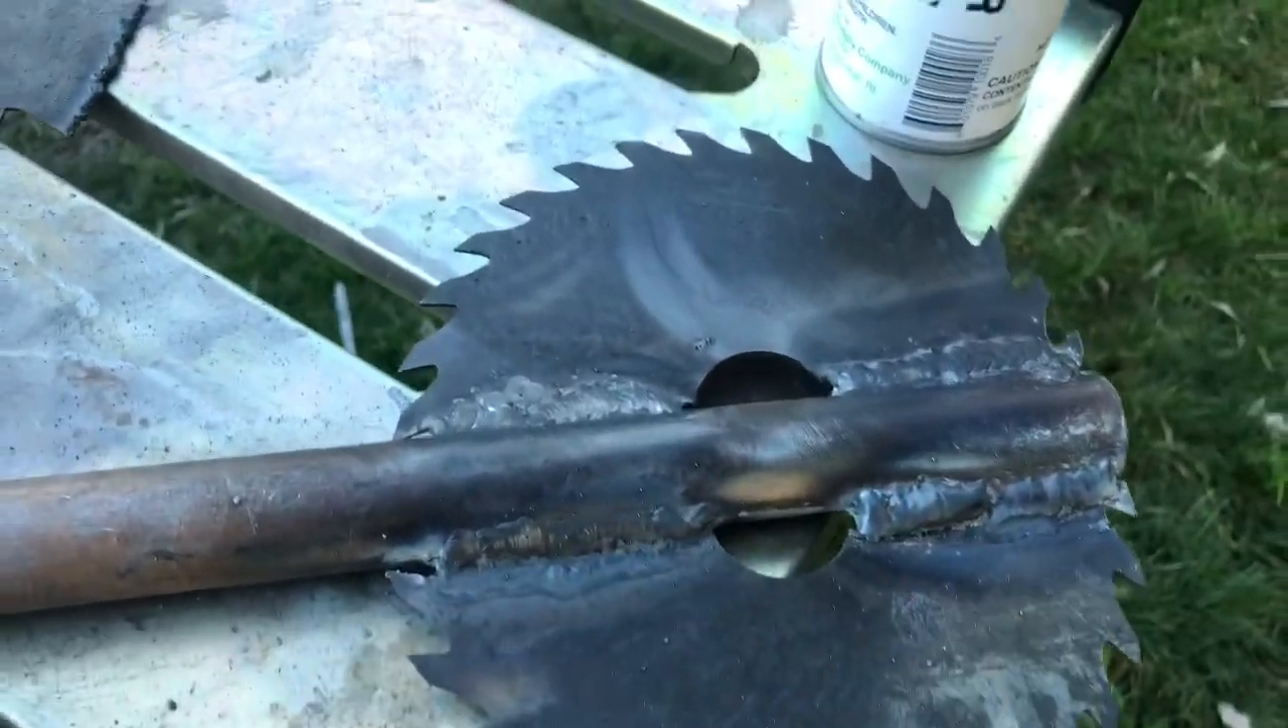So, I started to build up the welds. They still look kind of ugly, but, you know.